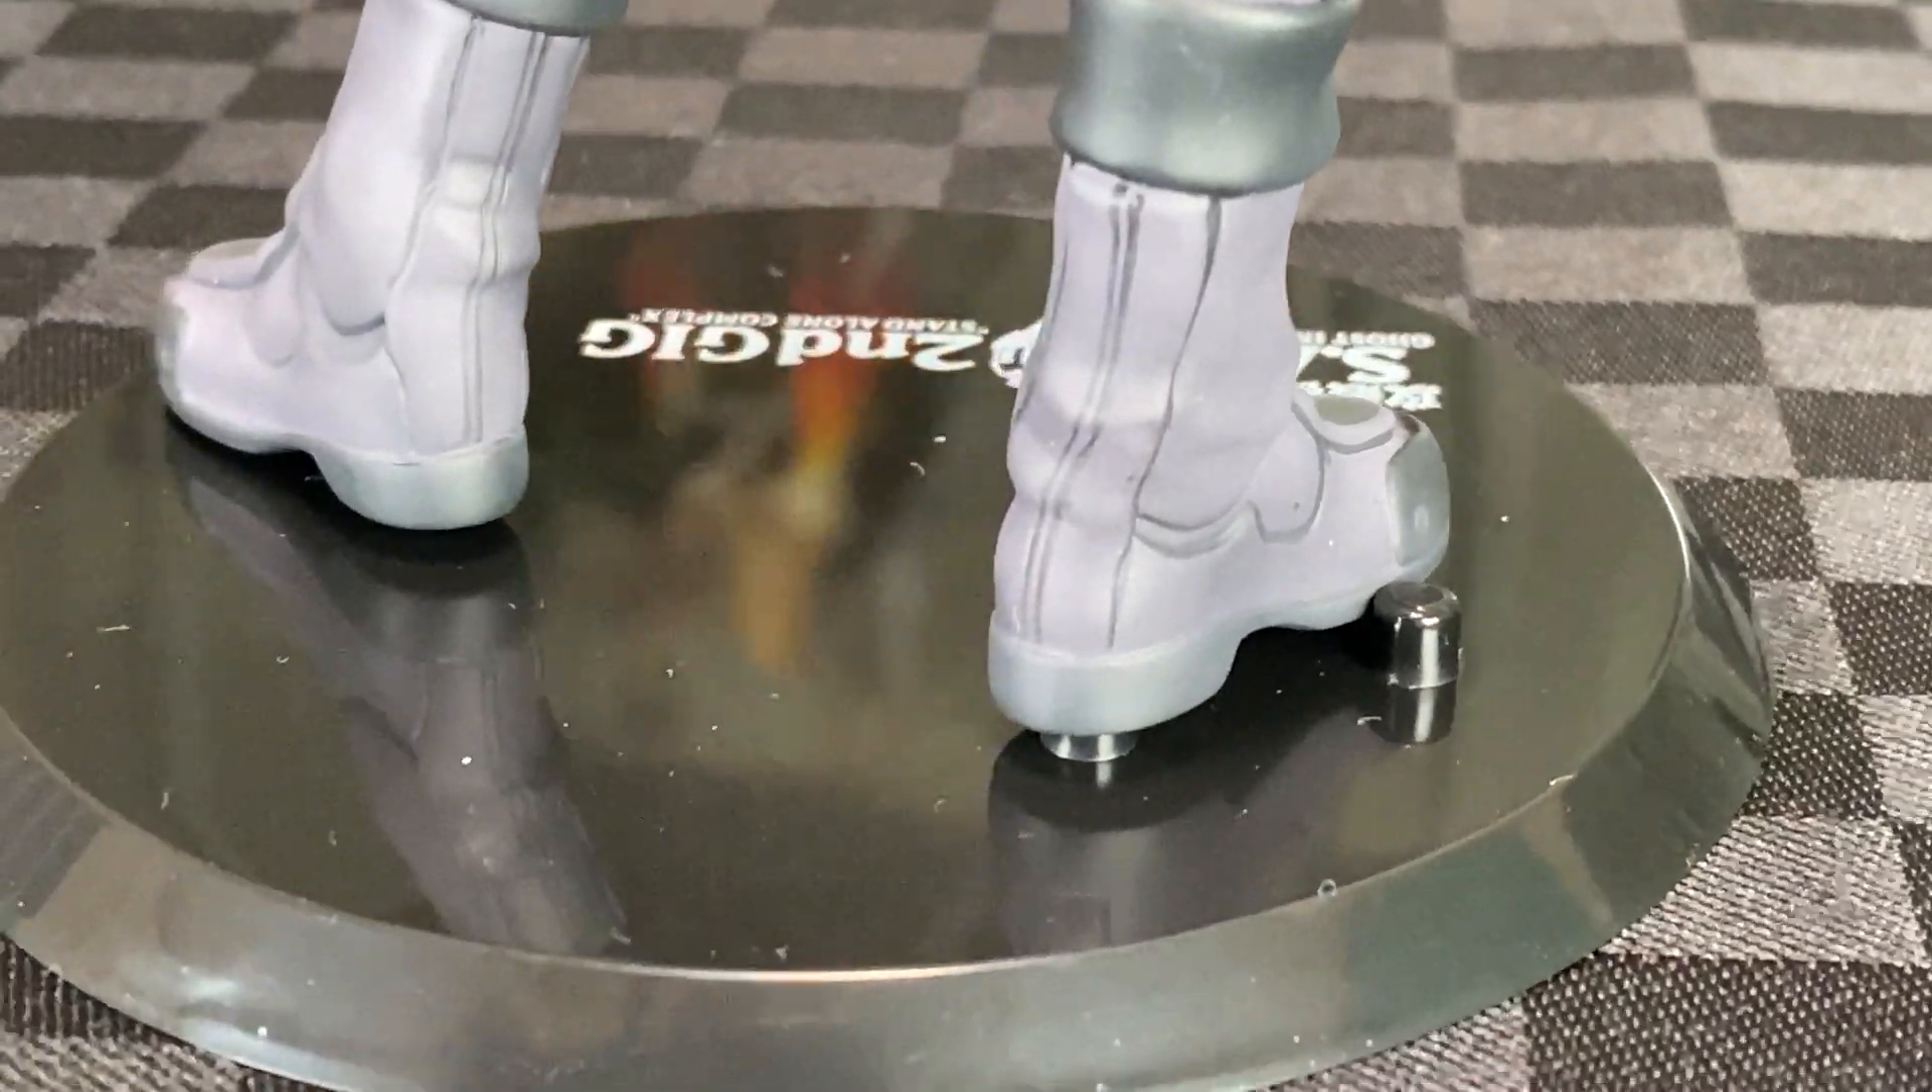It's a shame that the feet doesn't sit flush with the base.